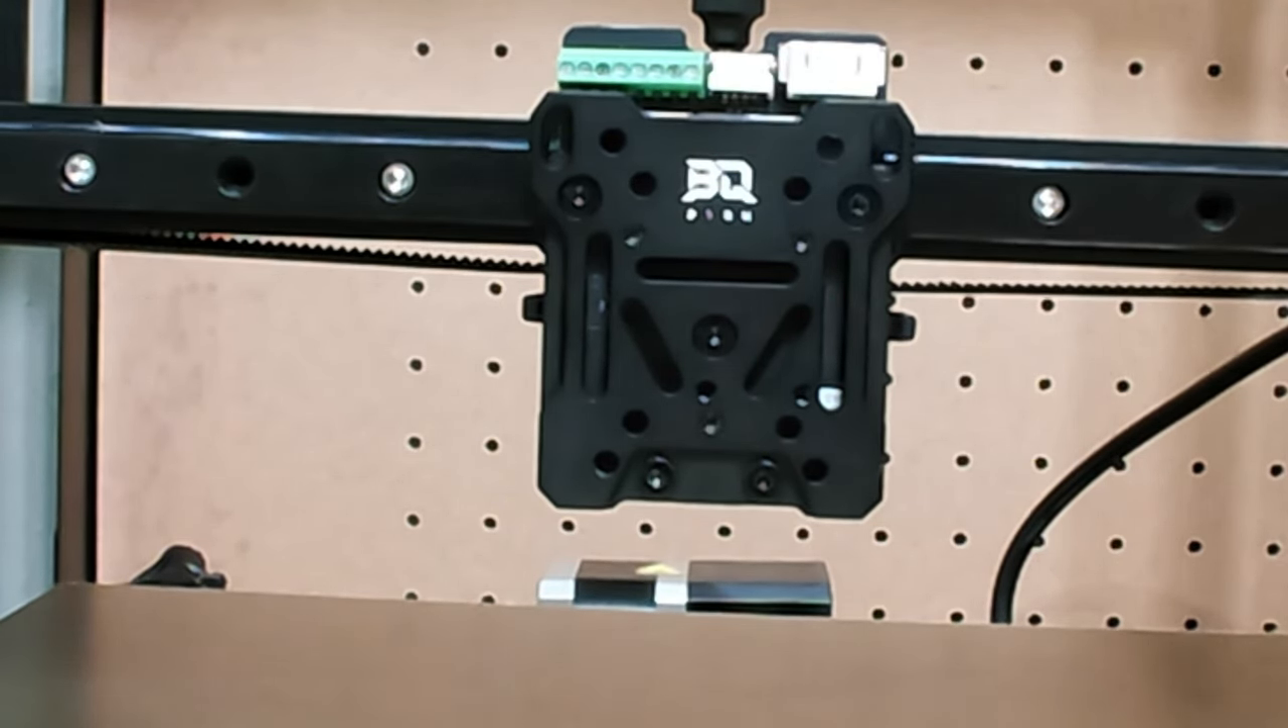So right now the hardware is installed I just need to switch over and do the wiring.